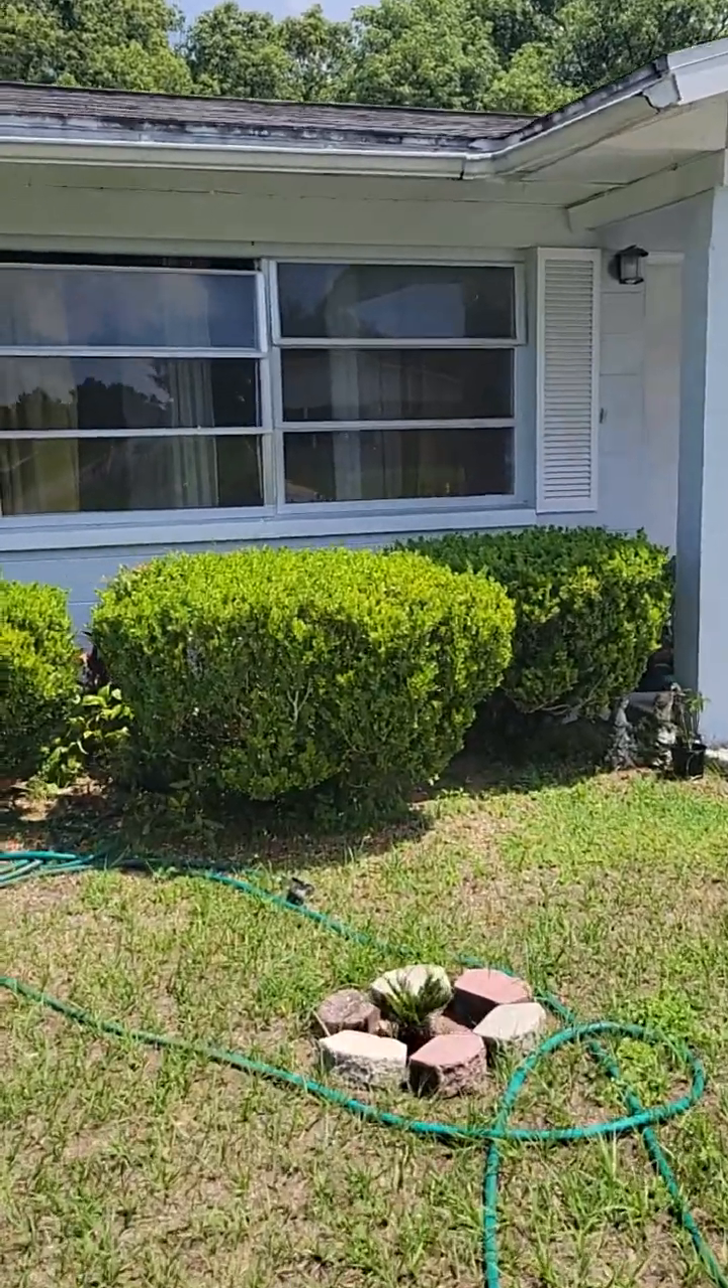You can see that top-left window there doesn't meet the top.